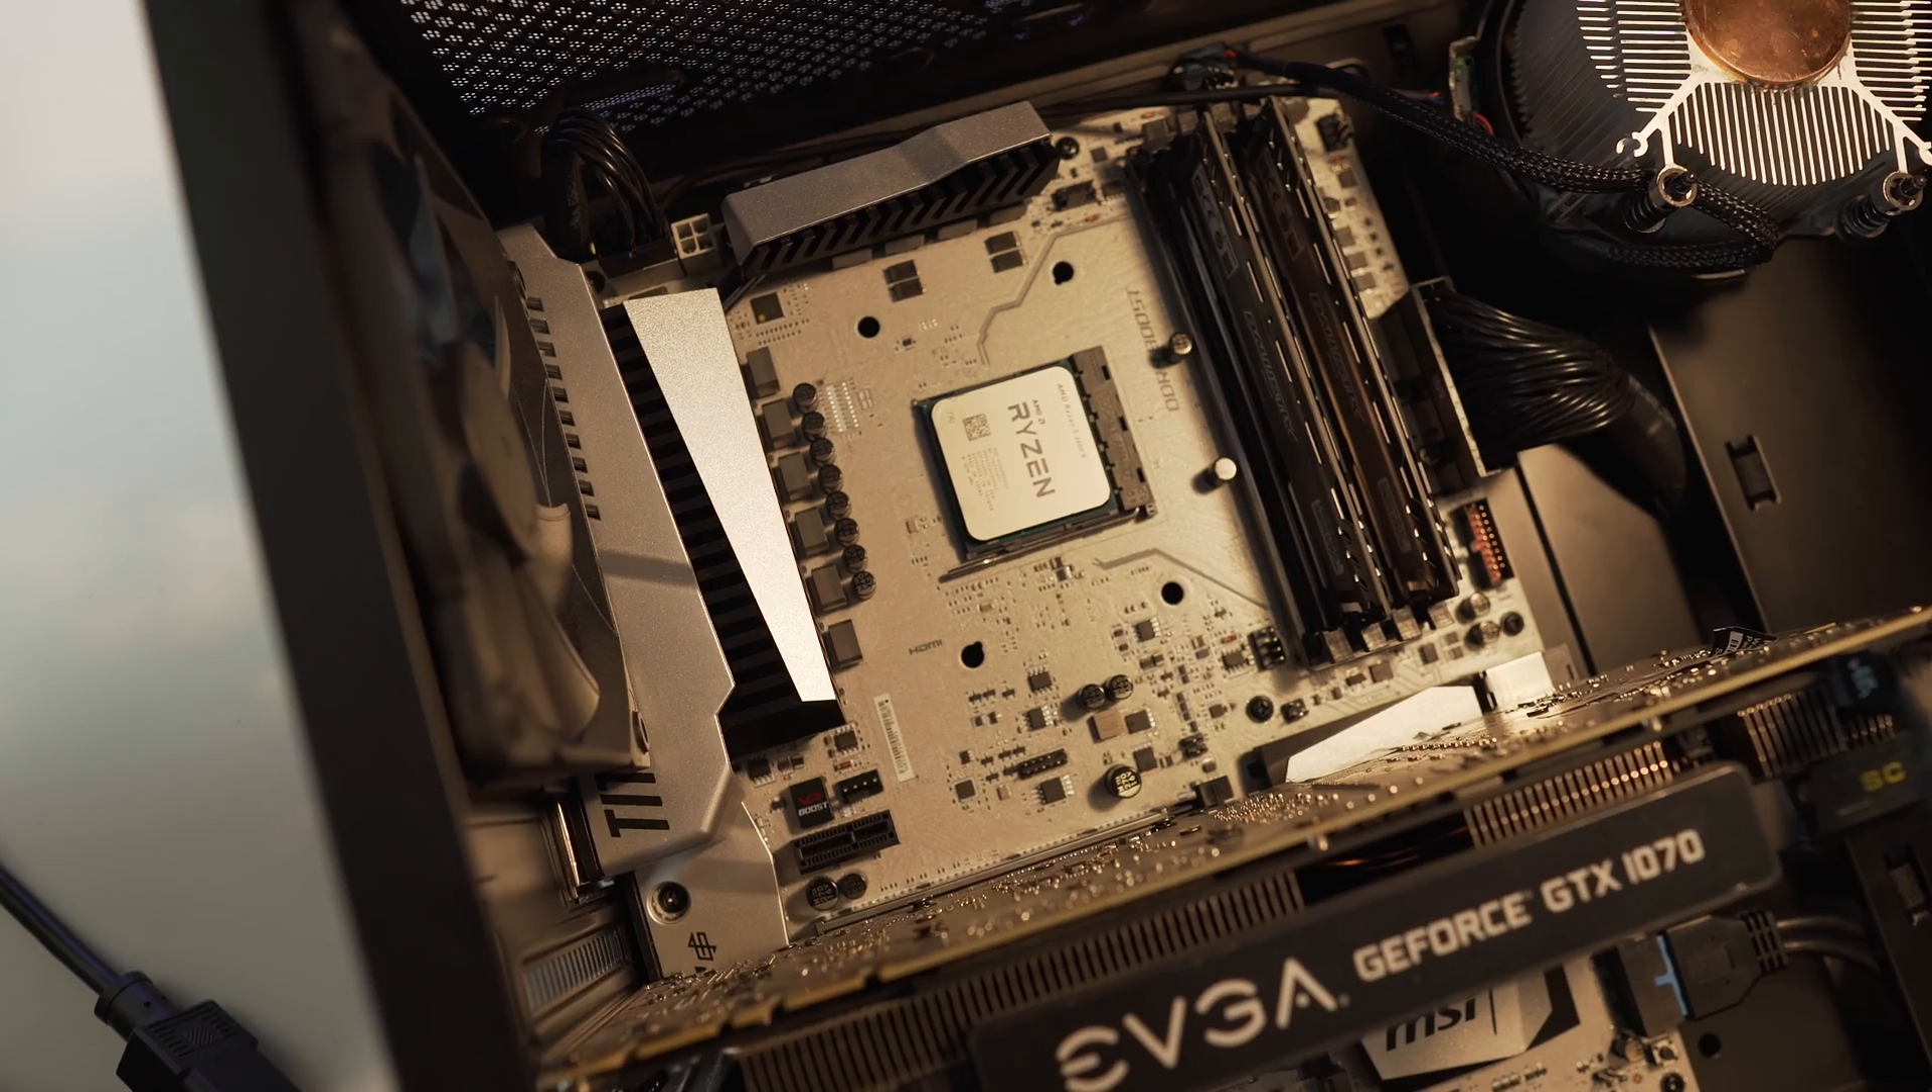All righty we have now installed the Ryzen 3600x.